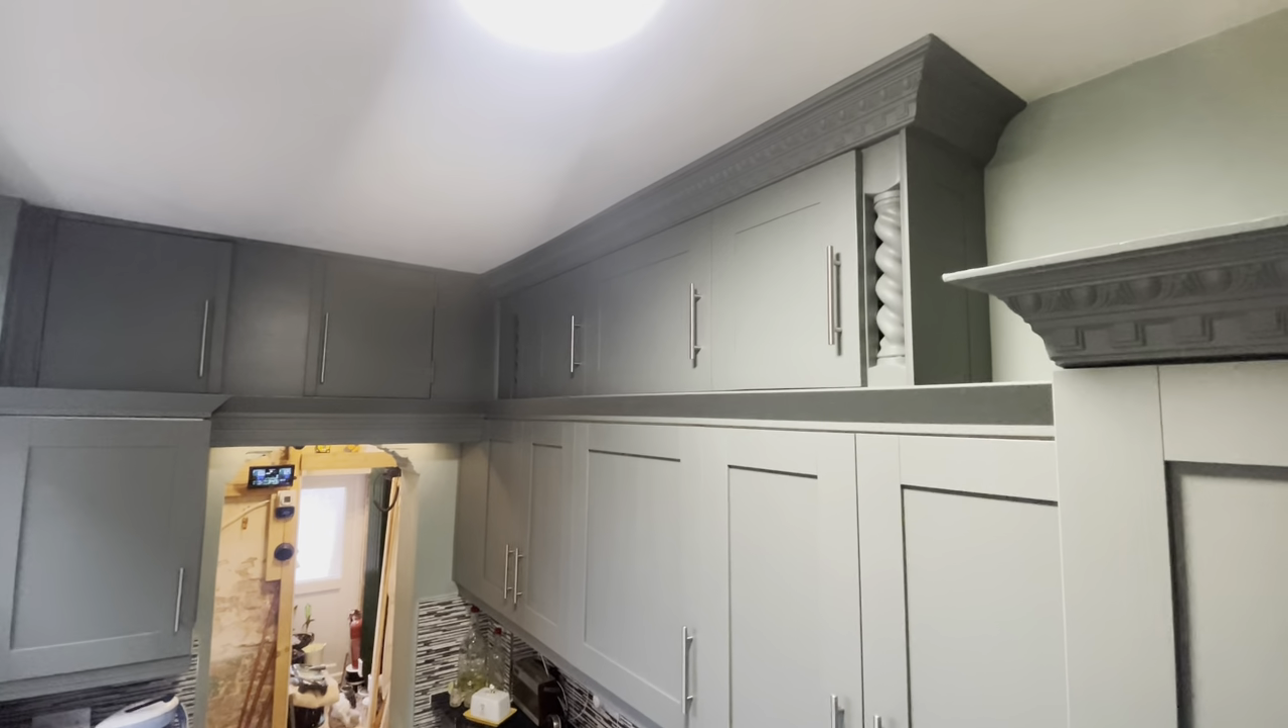Well there's the cupboard all finished now handles on painted.